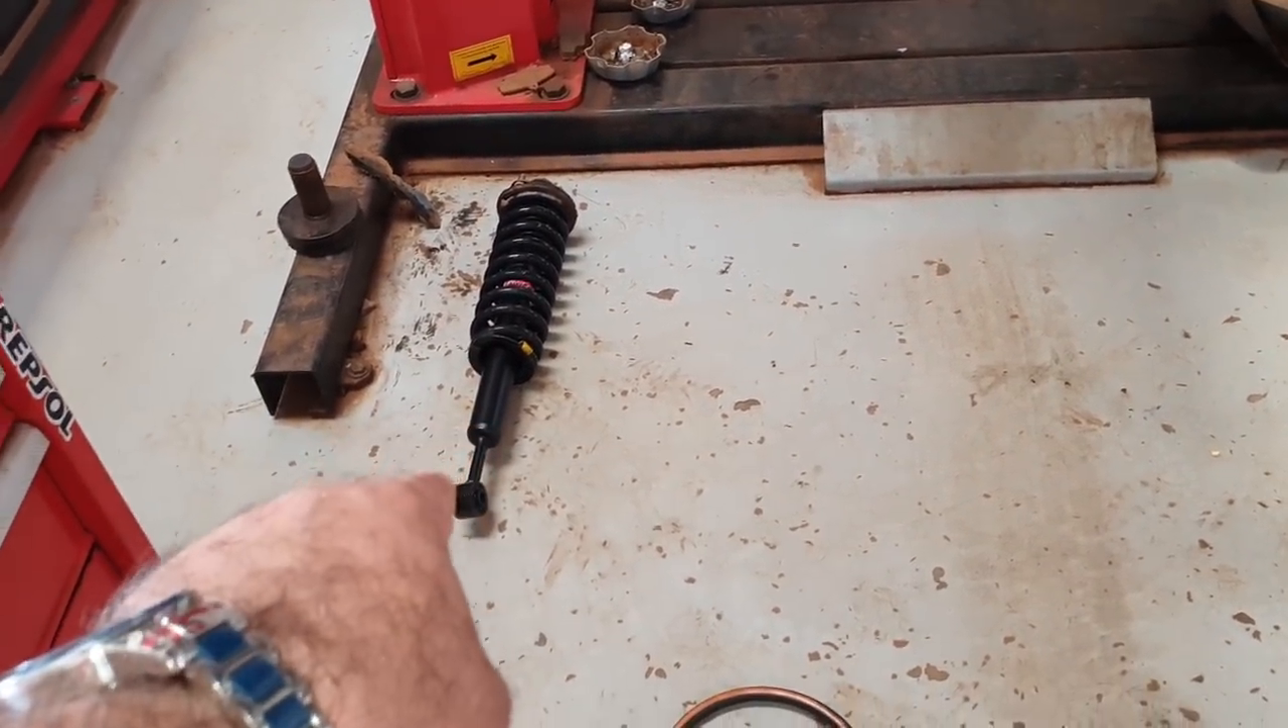Ó, o amortecedor já está montado ali.